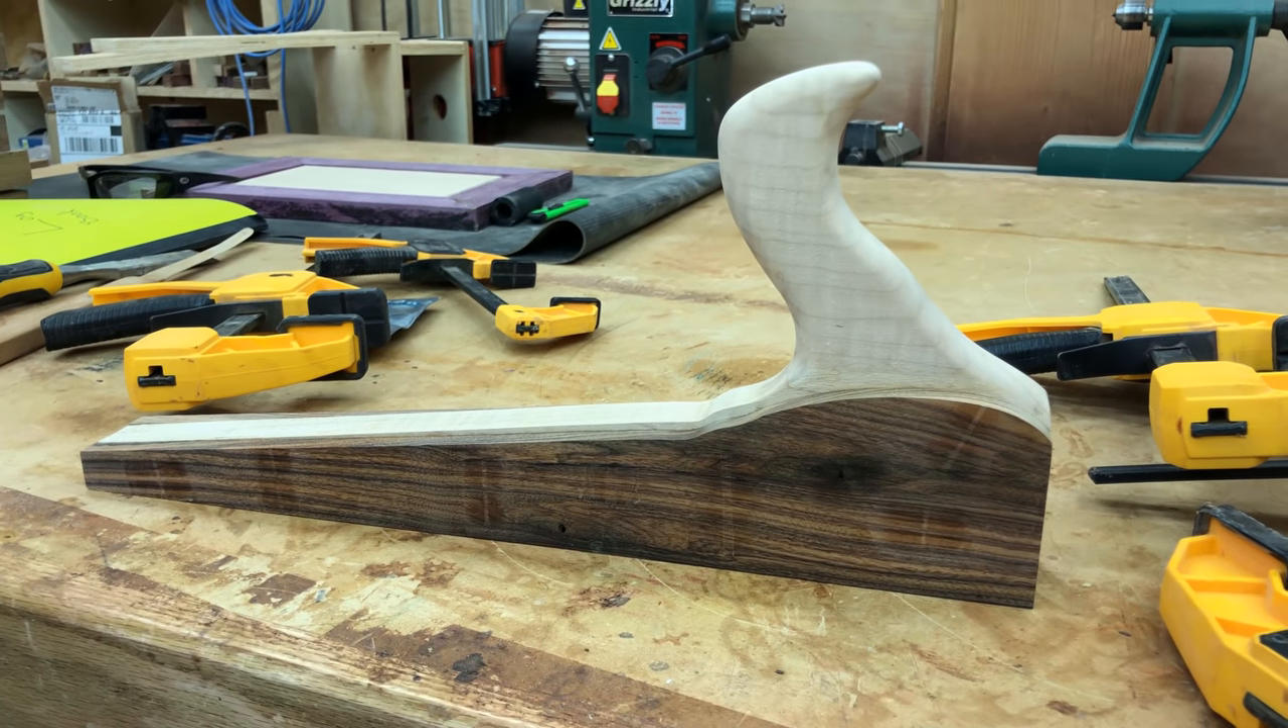The maple comes down flush towards the front, but towards the back where the handle is, it sticks up higher.